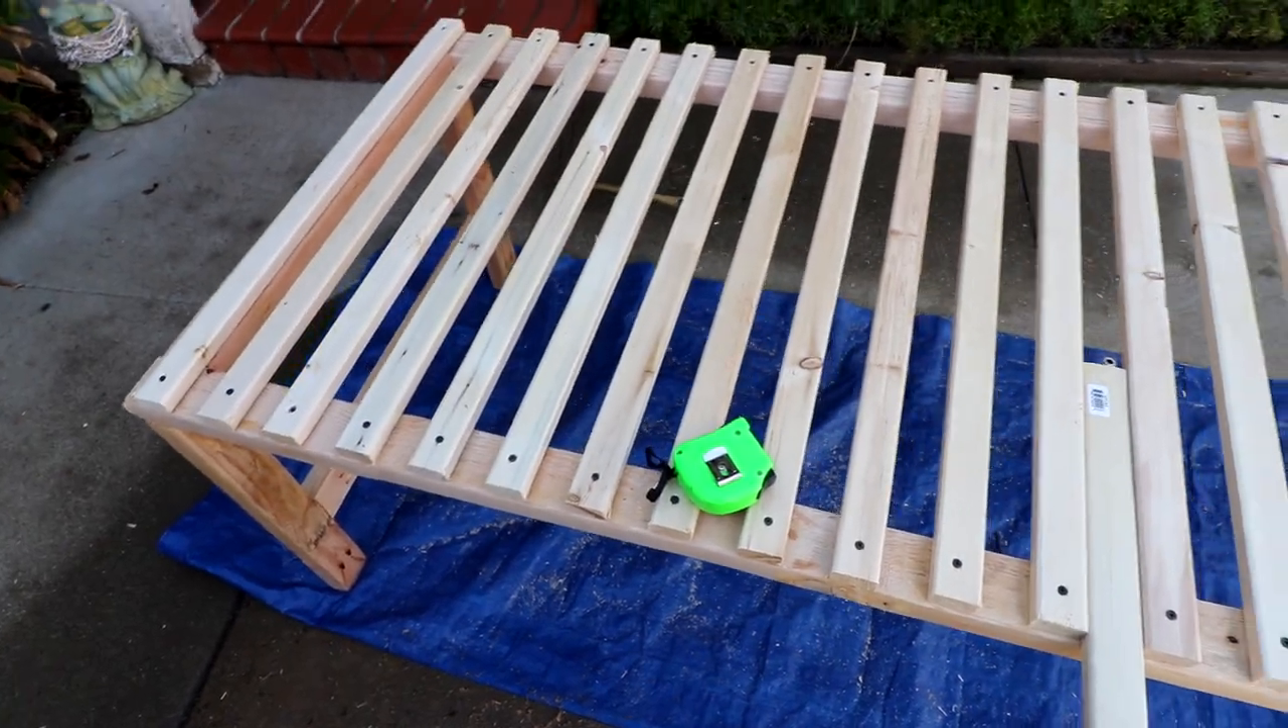This is where we're at with our slat bed here i have the stationary slats all done the bed frame is pretty much good to go.